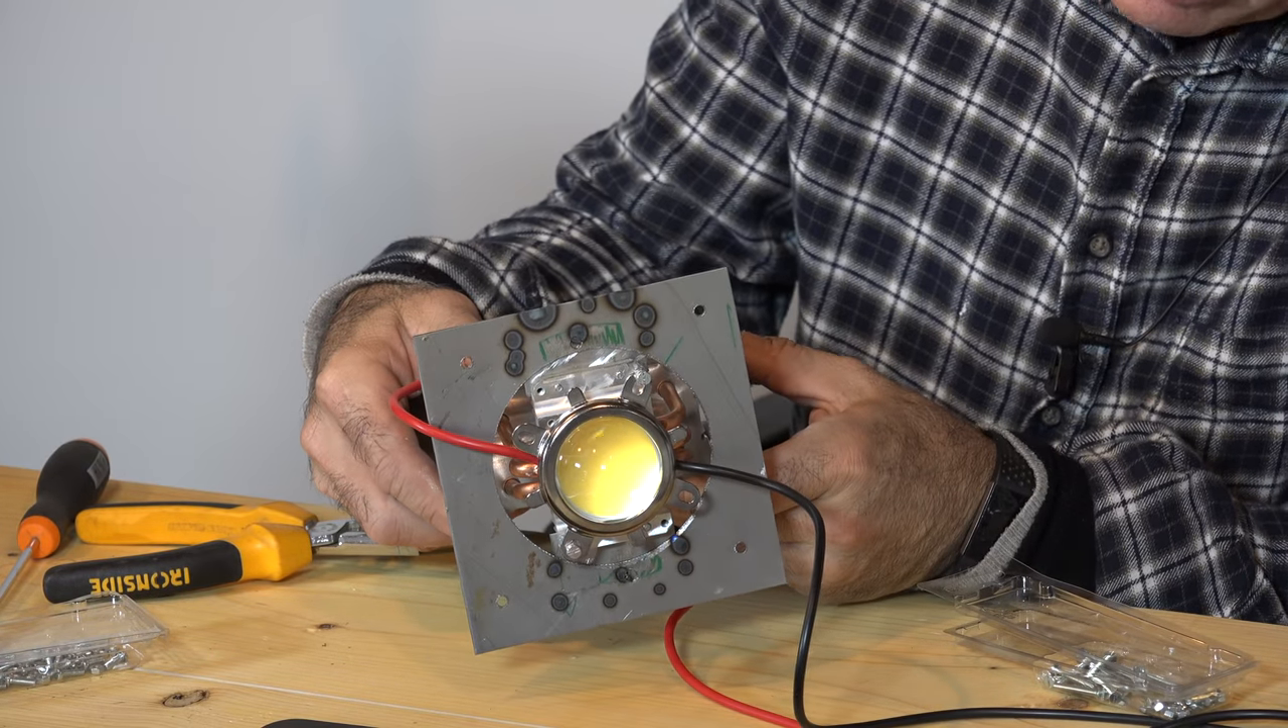We've got the lens in place.